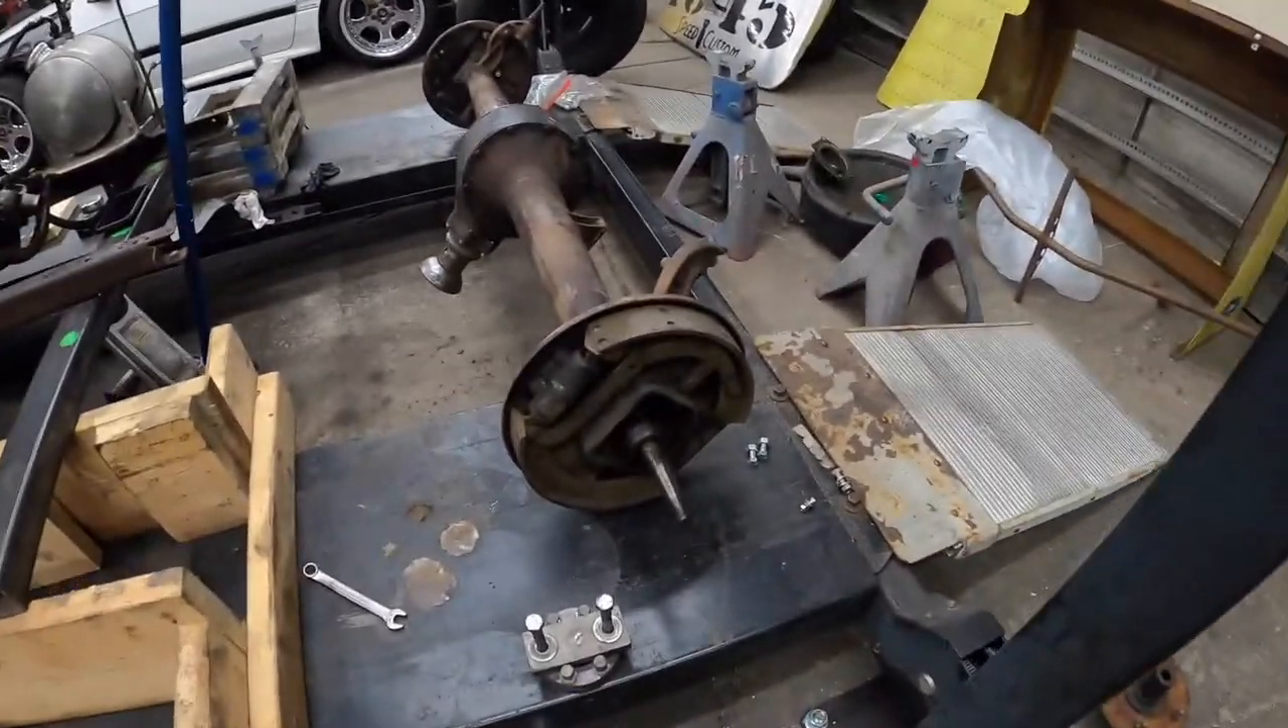I know the rear end the rear end is built and ready to go i don't have brake drums.